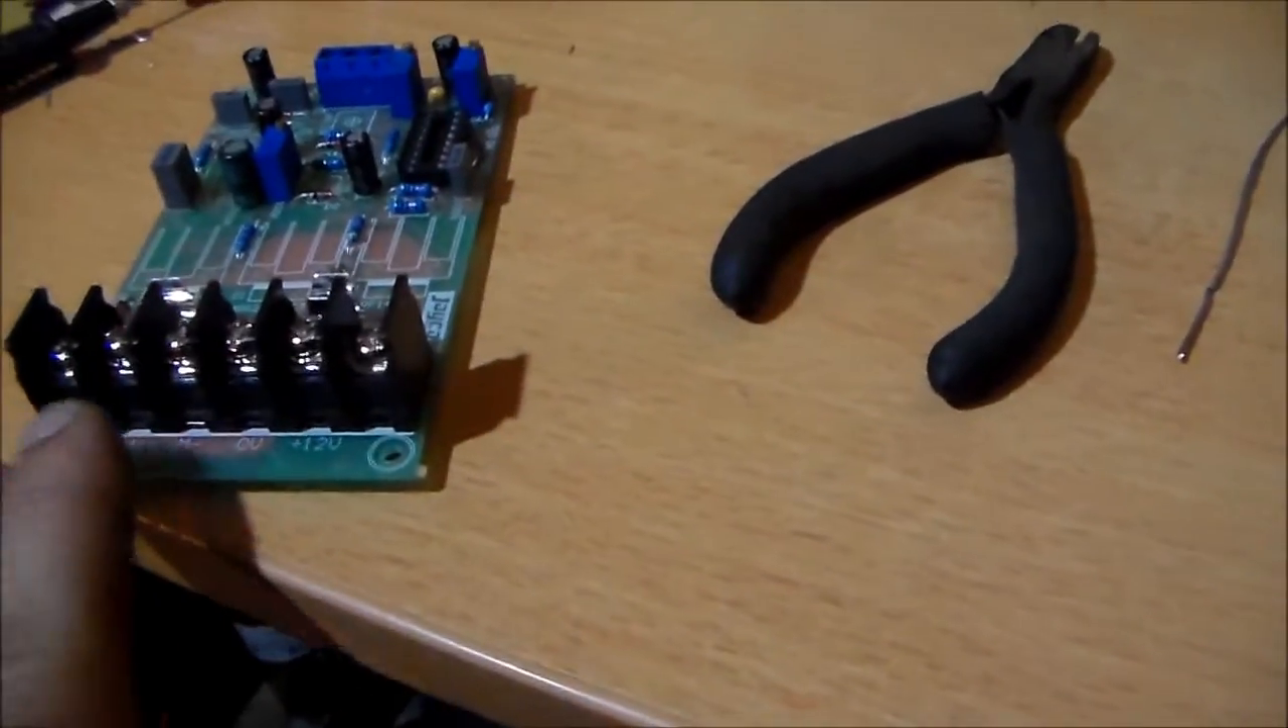Okay everybody so now the end connectors are in.